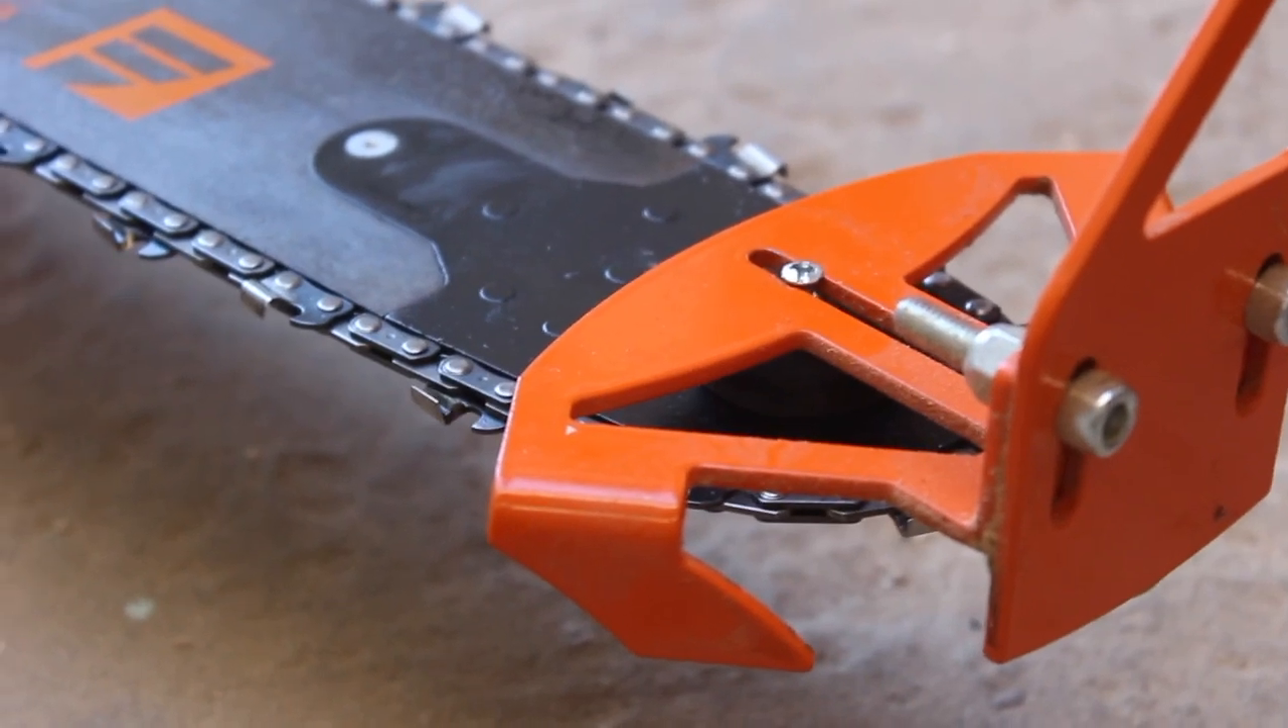So I've got the chainsaw all set up and I've got this steady arm on the bar.